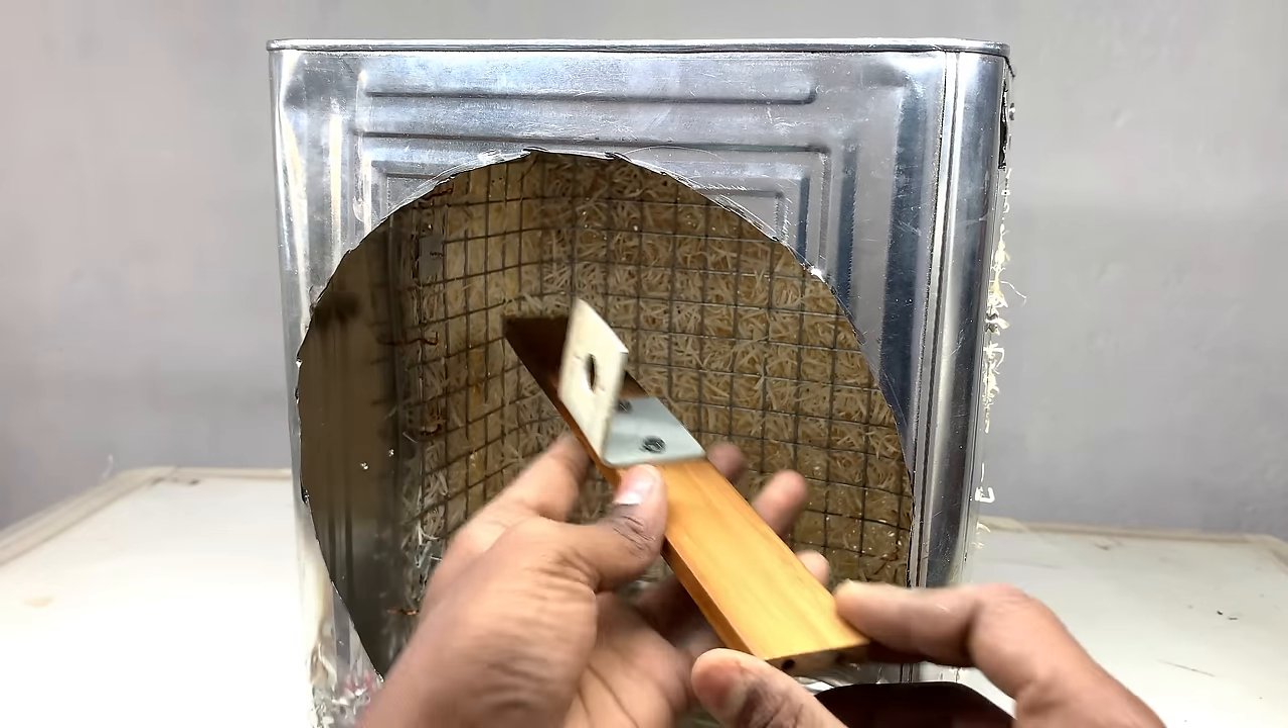ये जो clamp है वो लकड़ी पर लग चुका है।